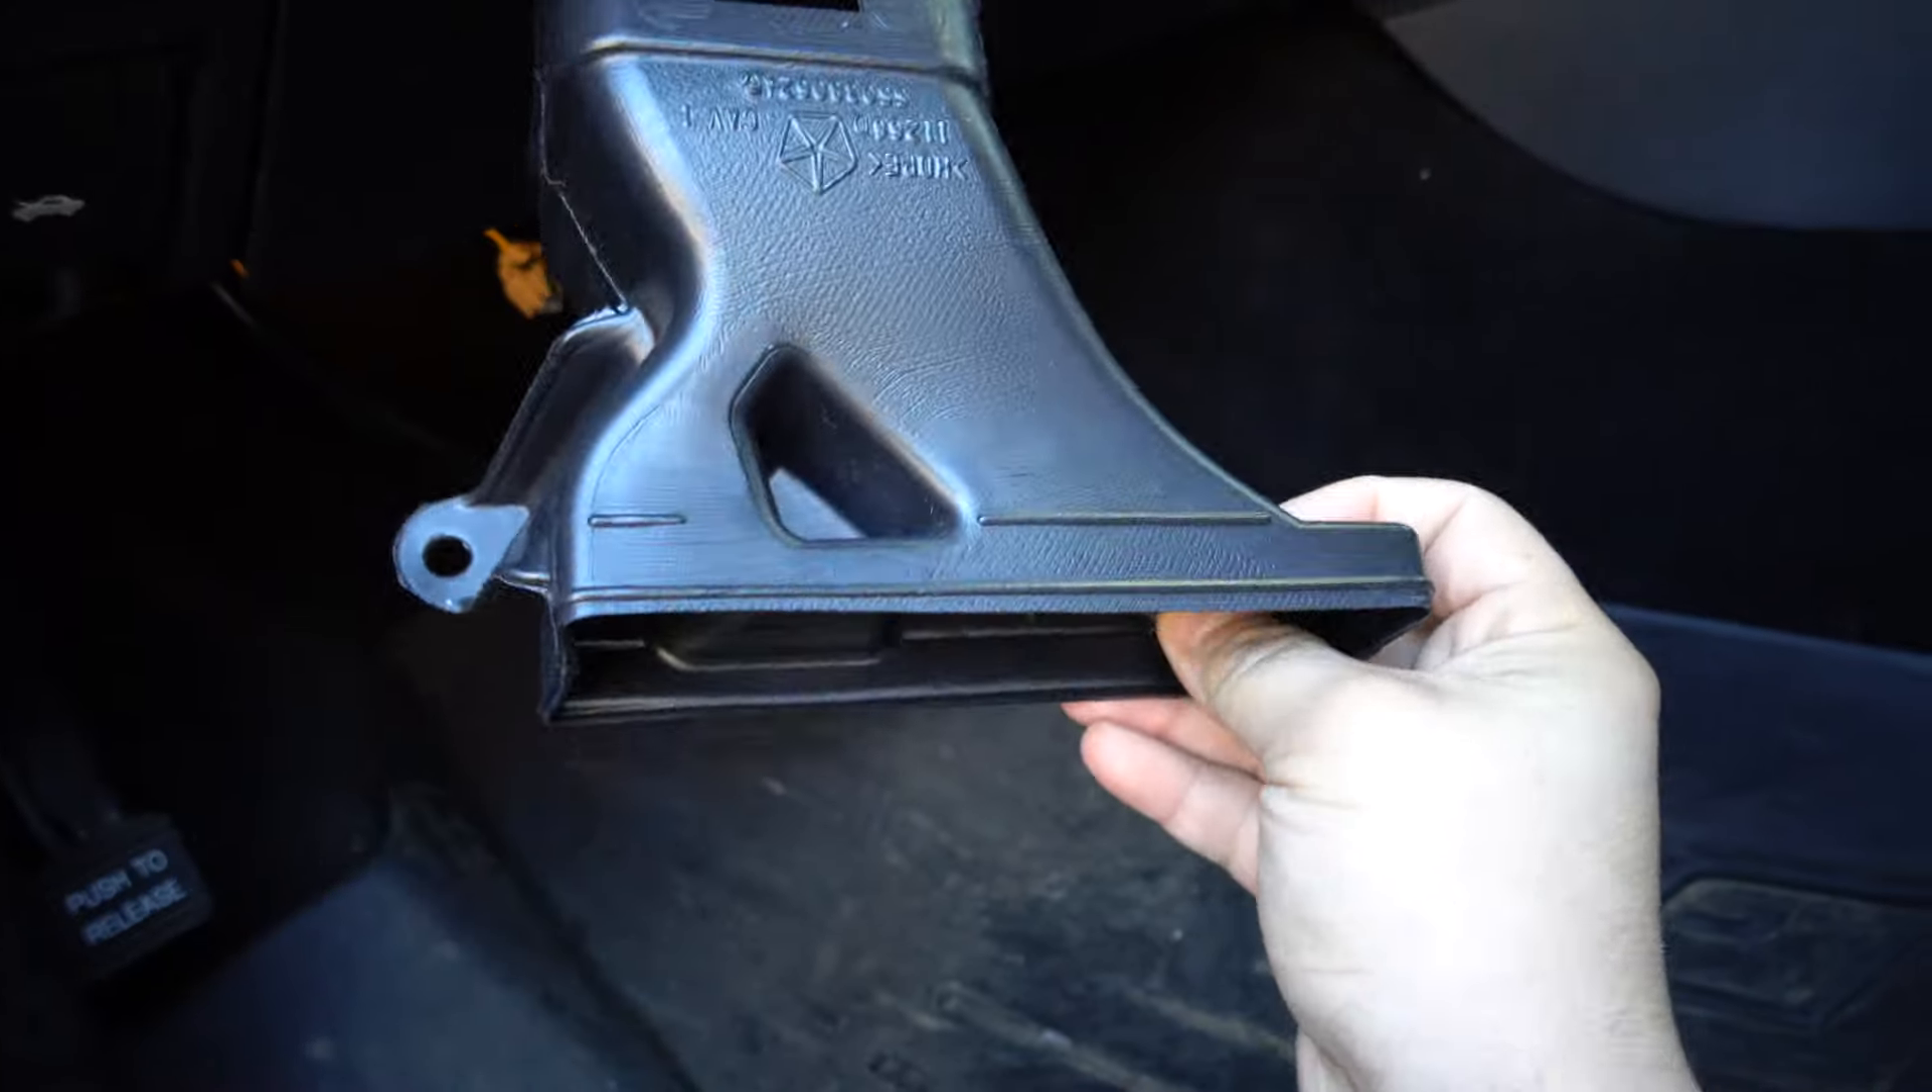And as you can see I've taken the lower part of the ducting out because I have this piece right here ready to just pop out.